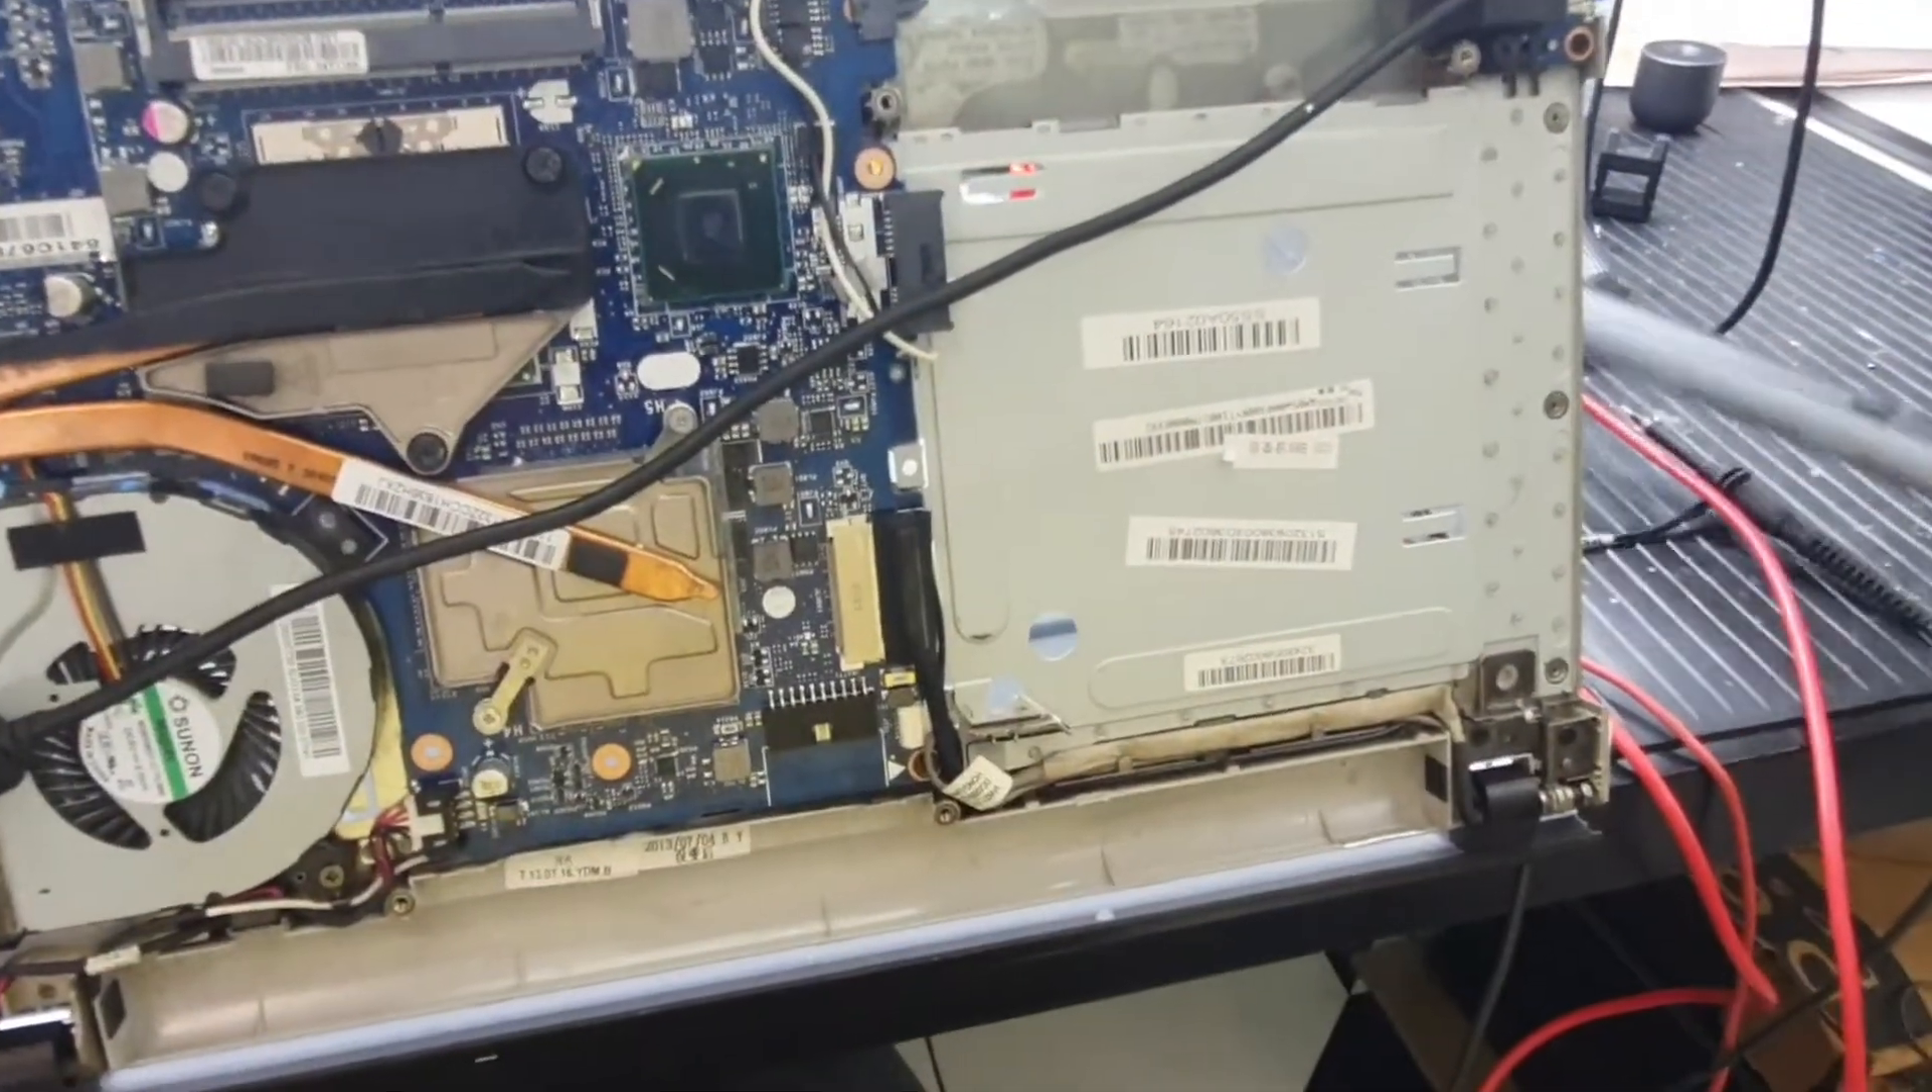Falta botar a bateria ainda. Não botei.